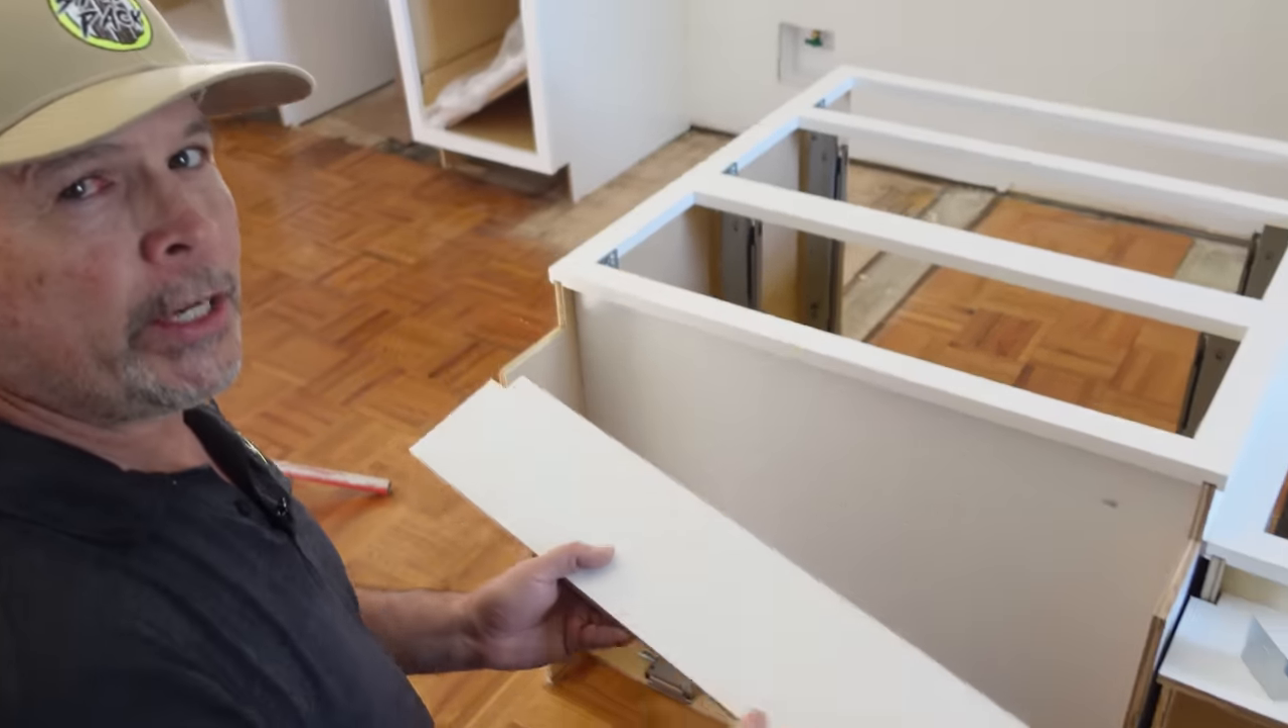Now our cabinet comes with these toe kicks, but we choose to leave them off until we trim it out.